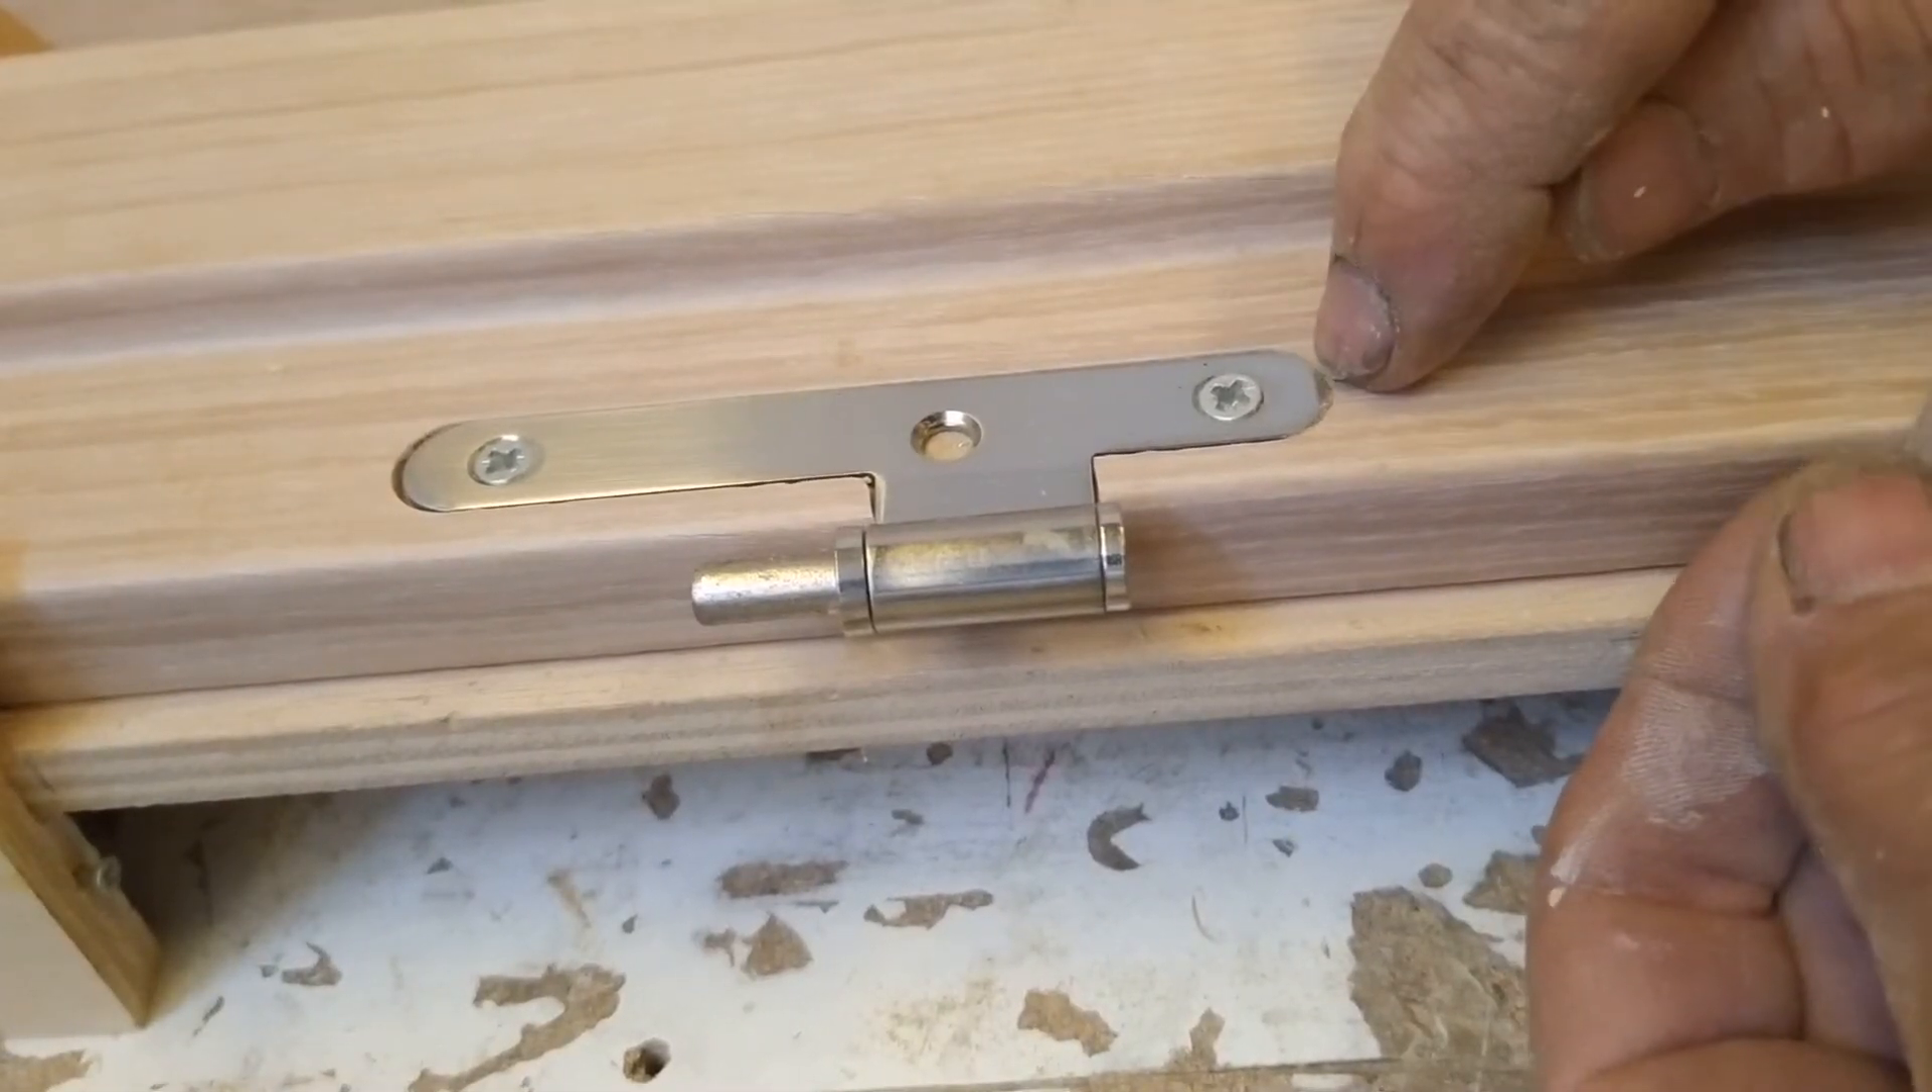Ya te ha quedado la caja hecha. Y ahí vemos cómo queda el pernio en su alojamiento.